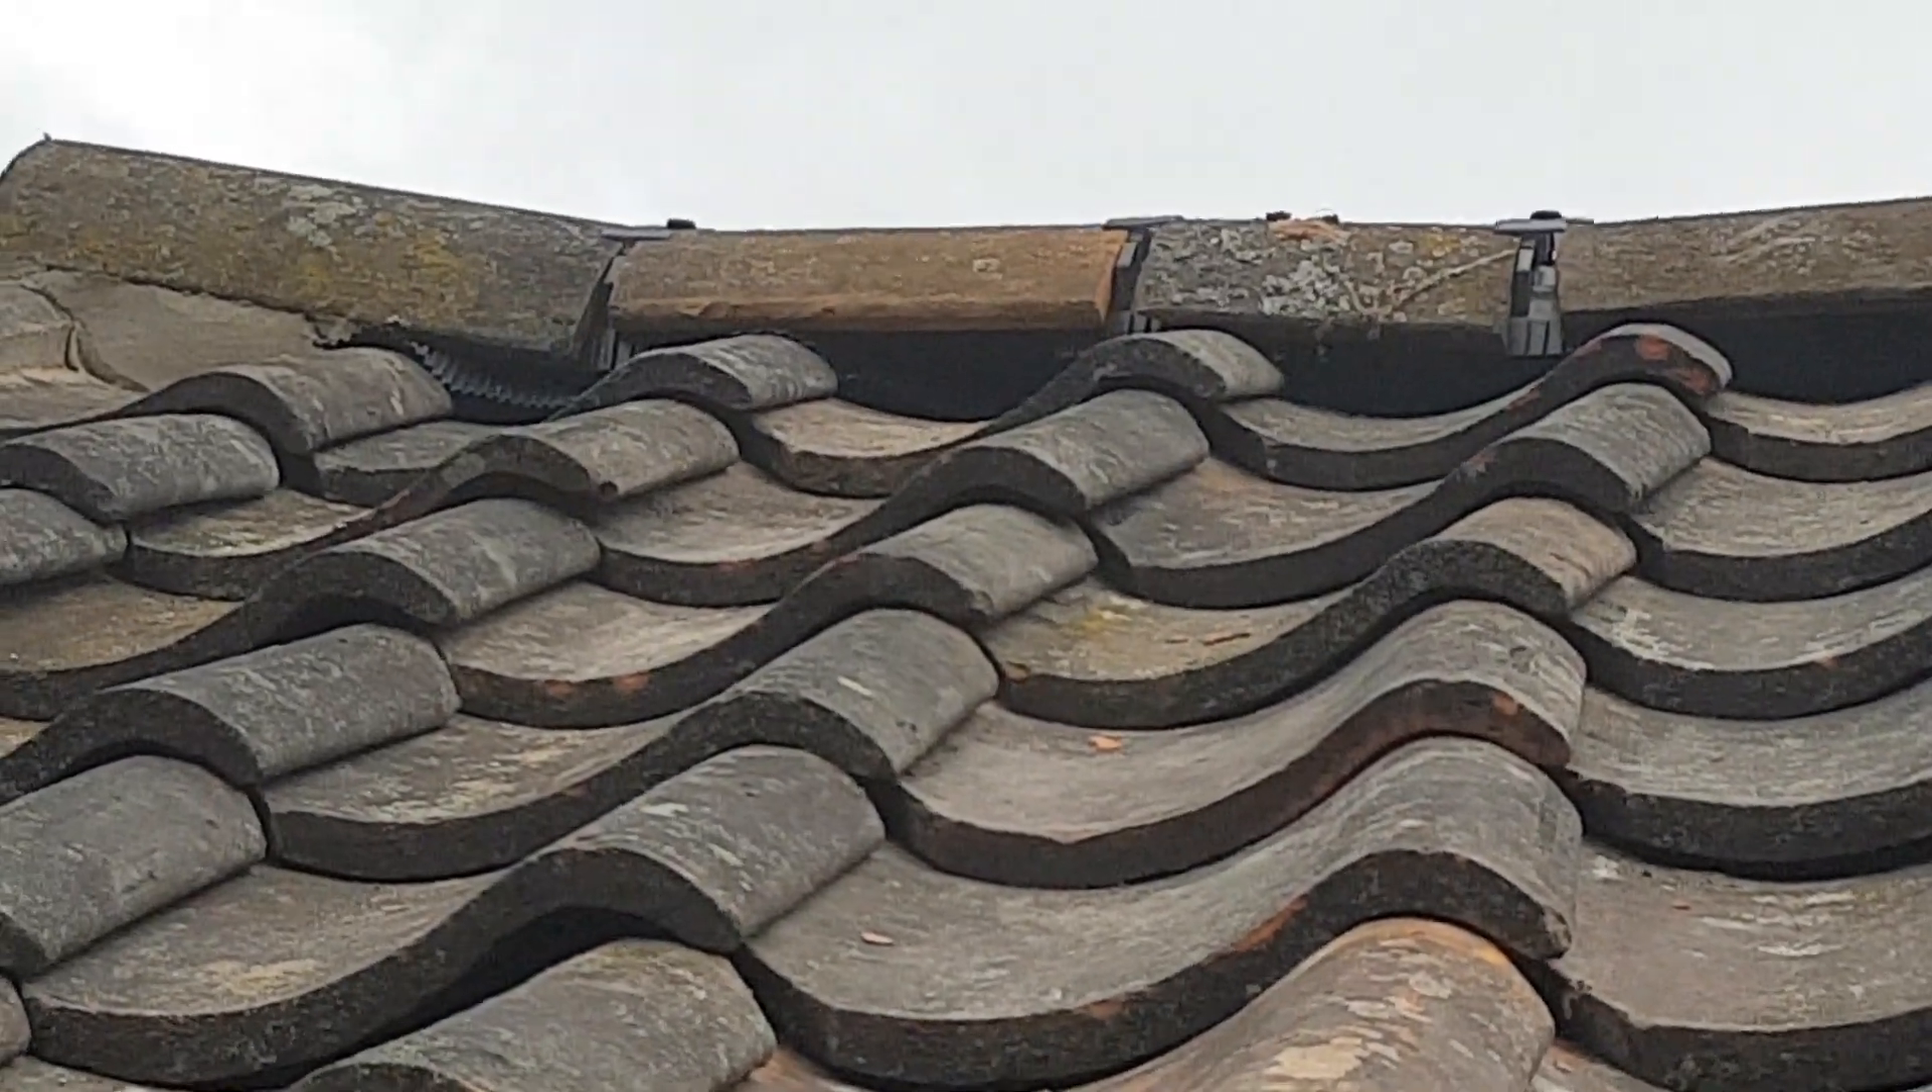Right, as you can see, there's big gaps under all the tiles. Certainly none of them are married up.